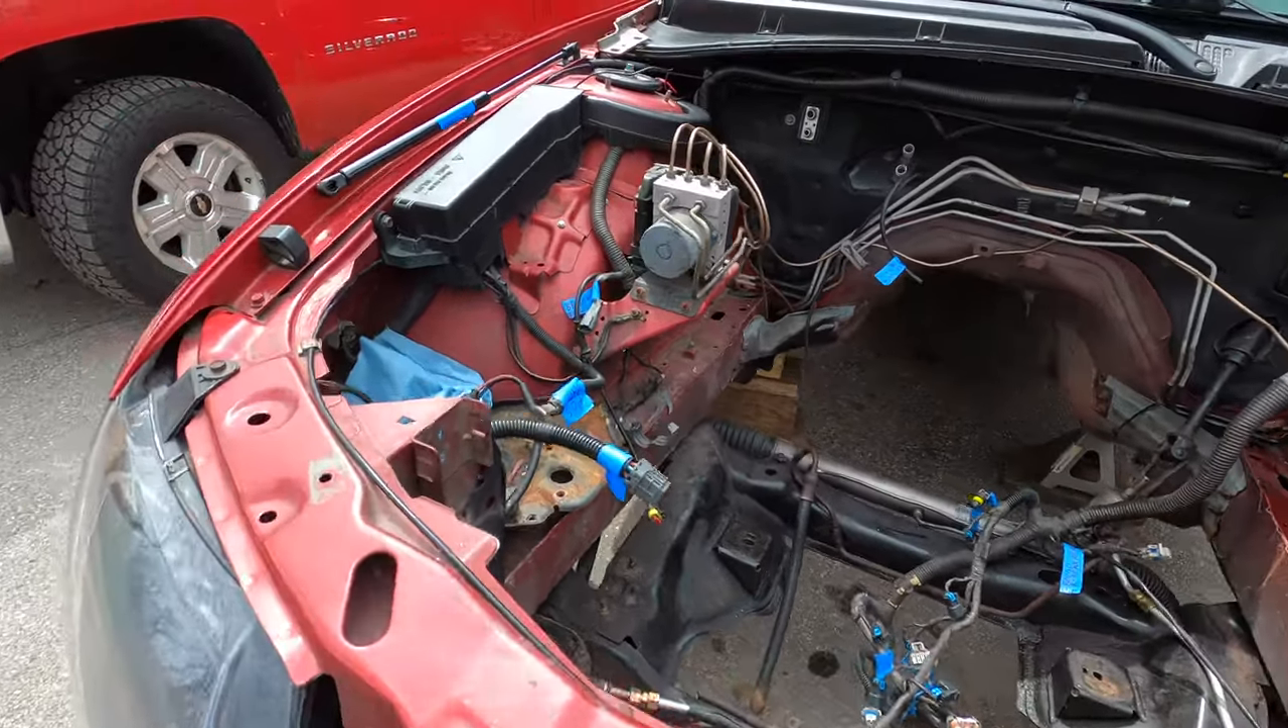We got the engine pulled out finally.